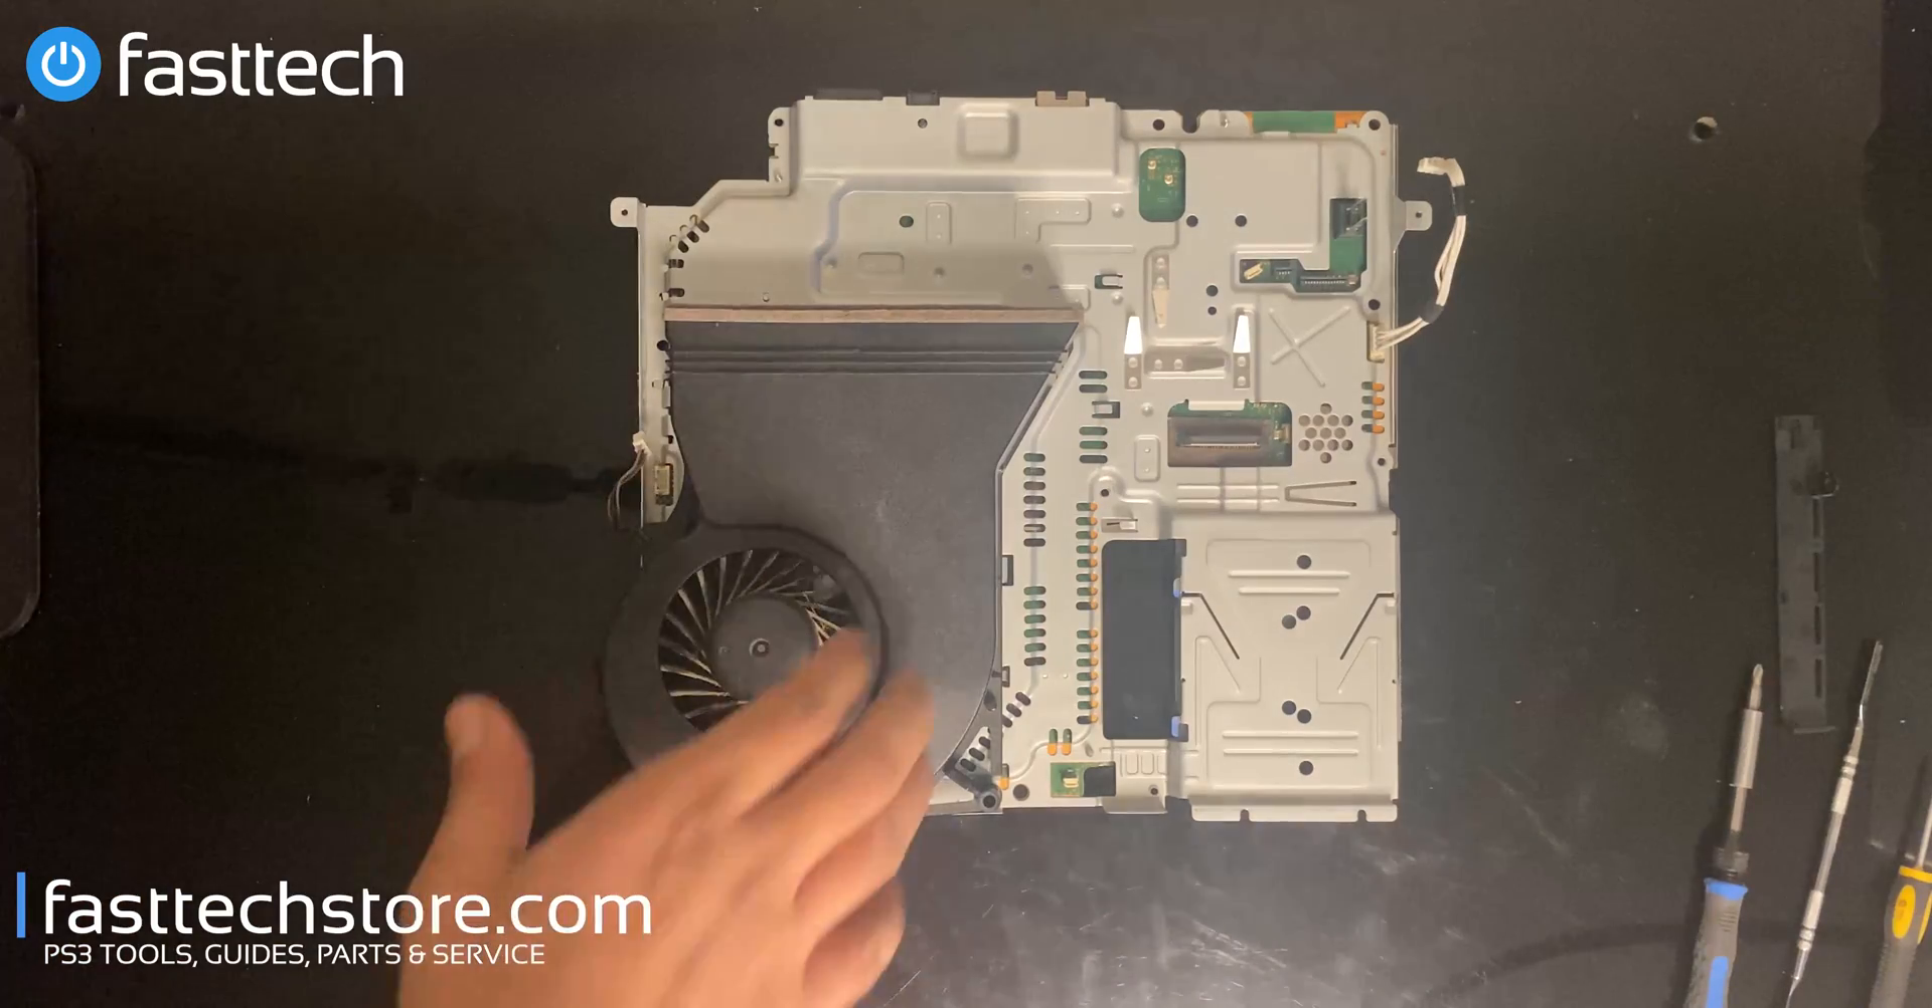All right now we've got the motherboard assembly out of the case.